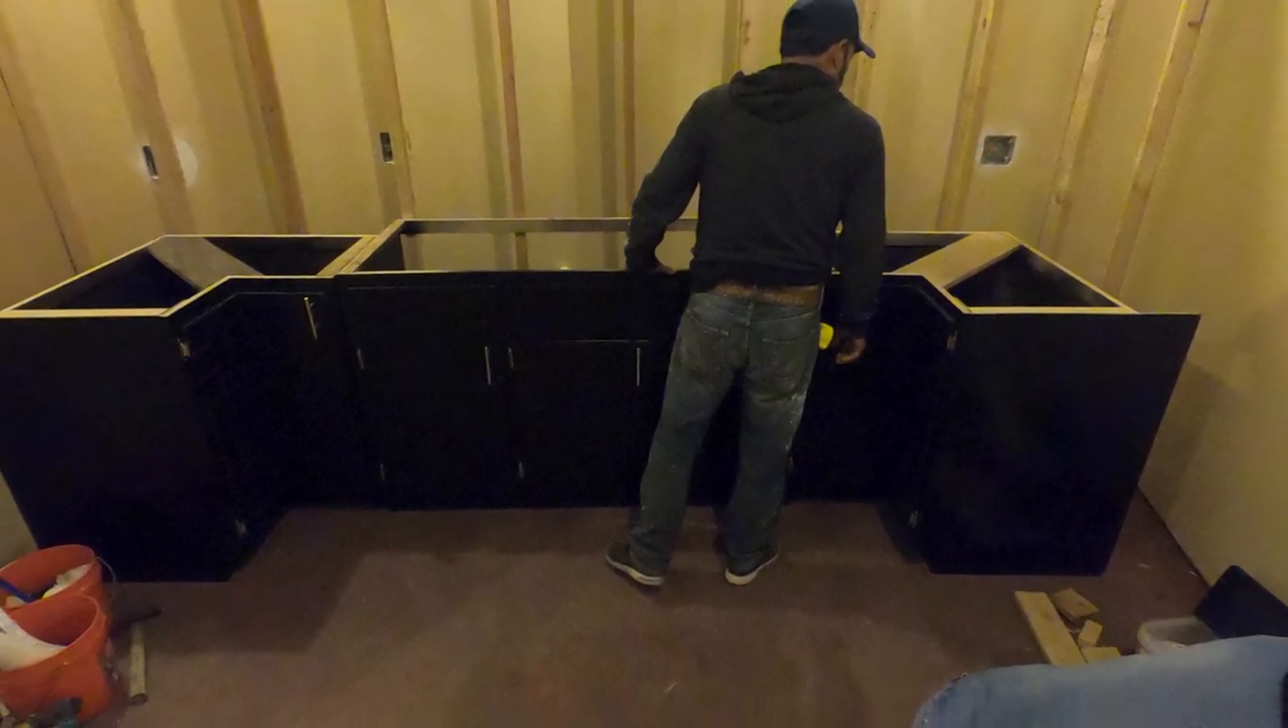And here you can see we've got the base in and we've got the two corners in.